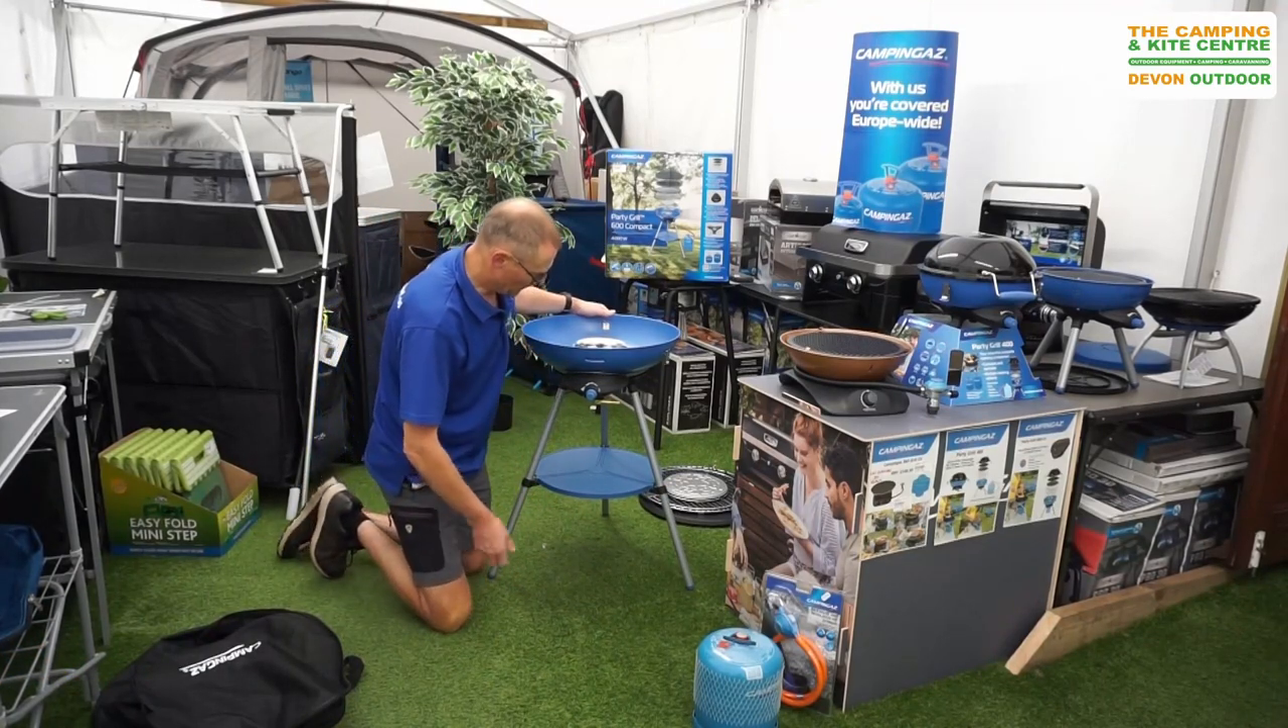So that's the stove all put together.